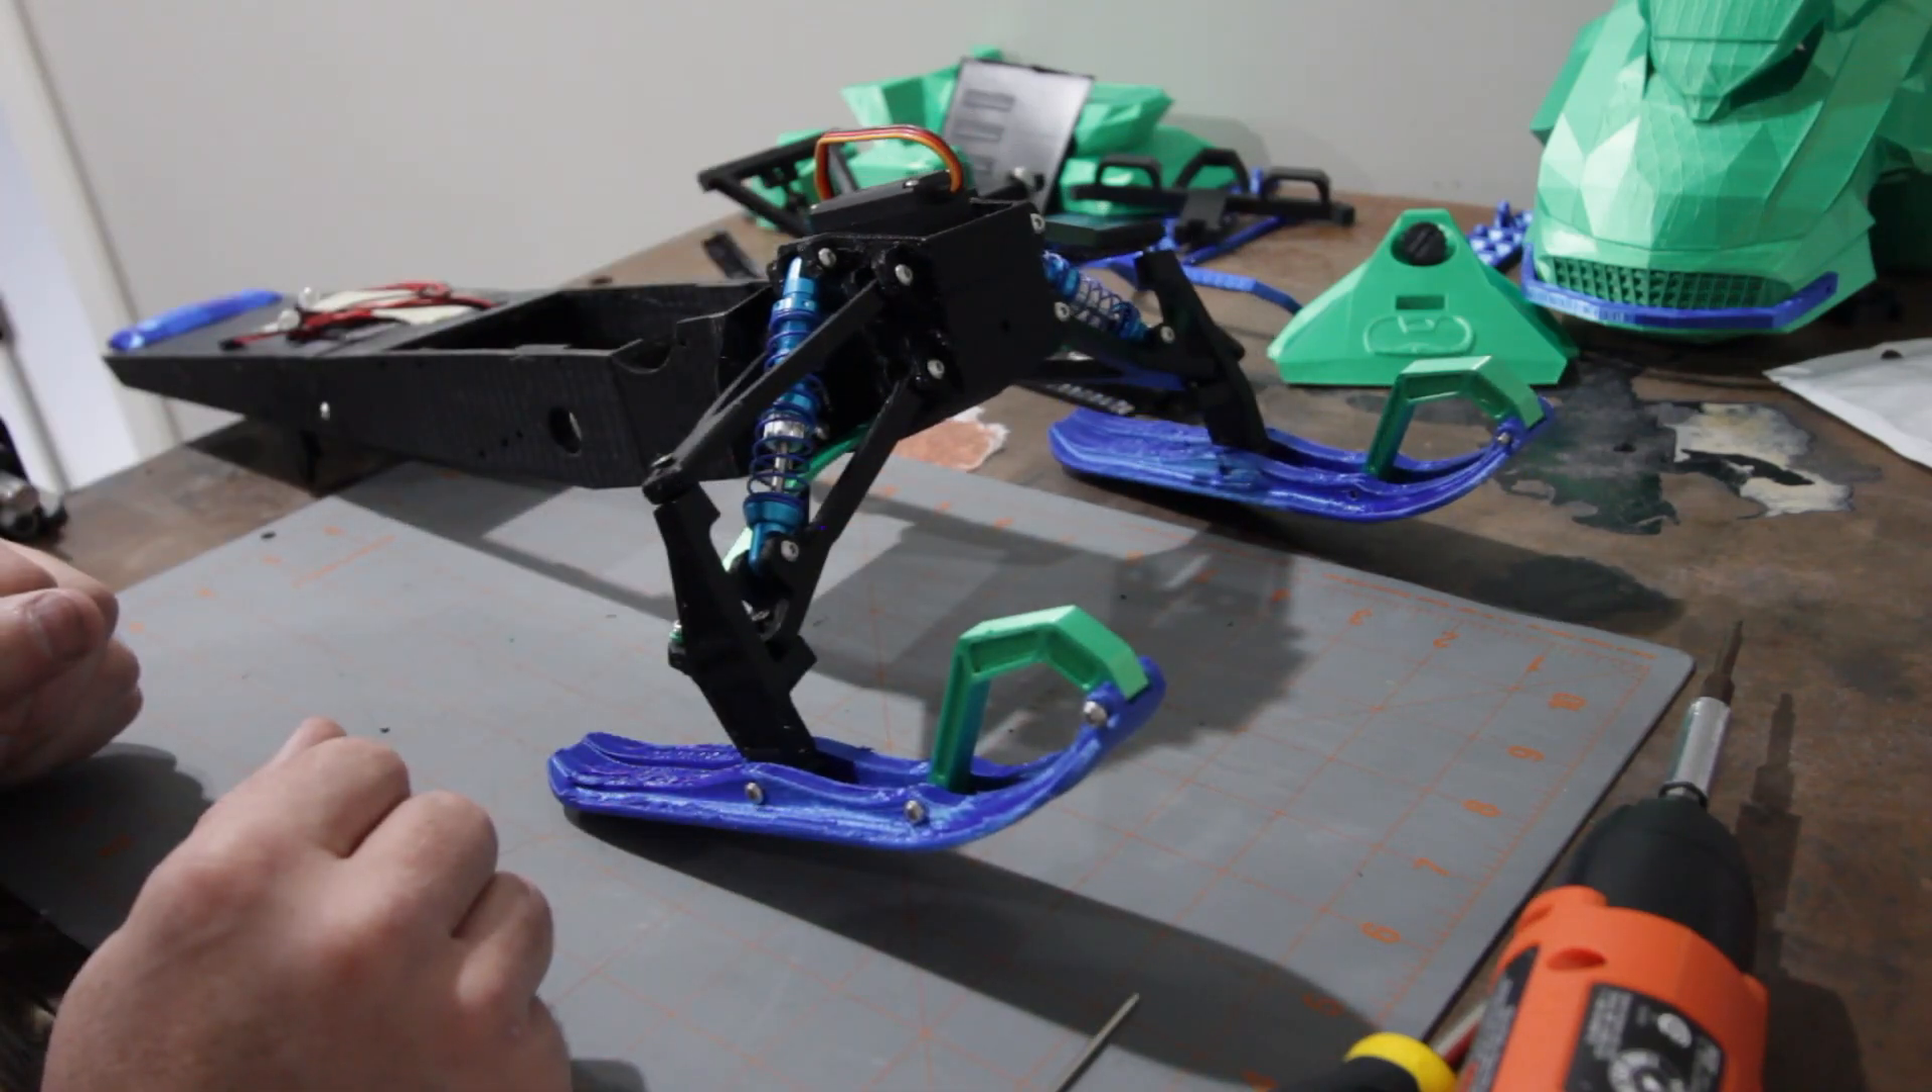But that's our whole front suspension and steering all set up and ready to go.